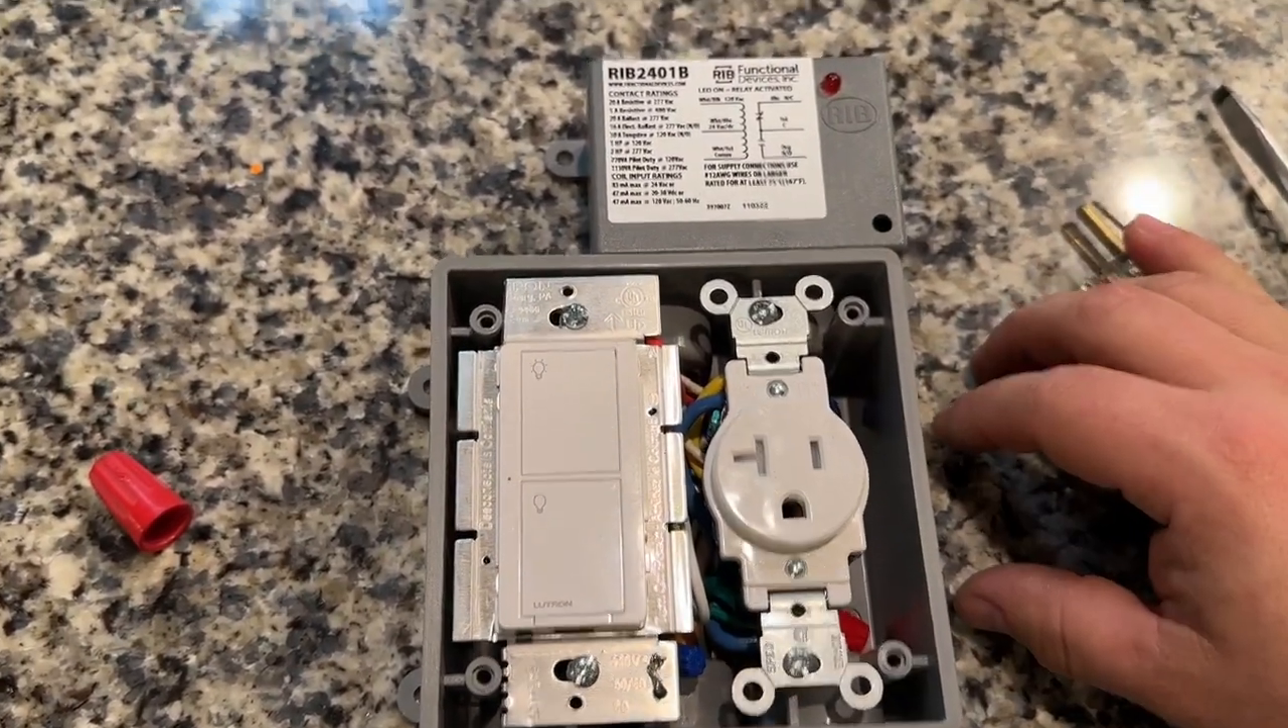So I have the rest of the wiring connections made the switch and the outlet mounted inside their box.